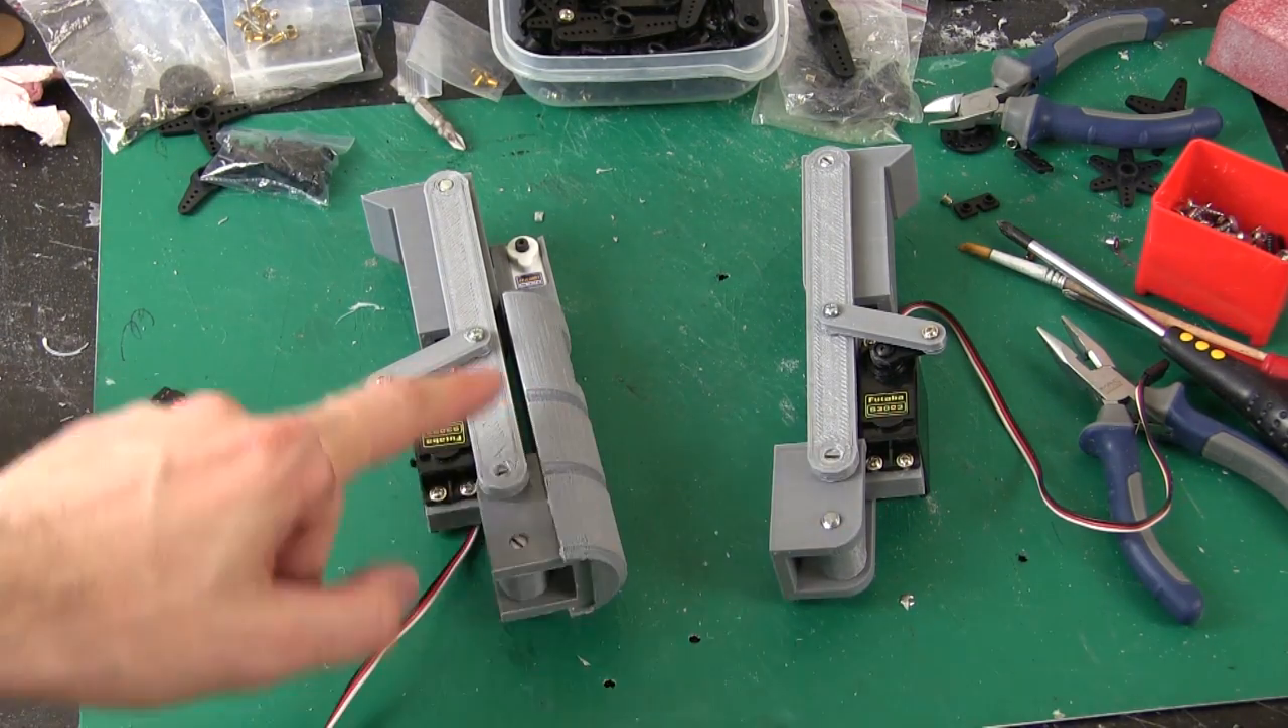I've got the circular saw arm in fact I've got both servos attached.